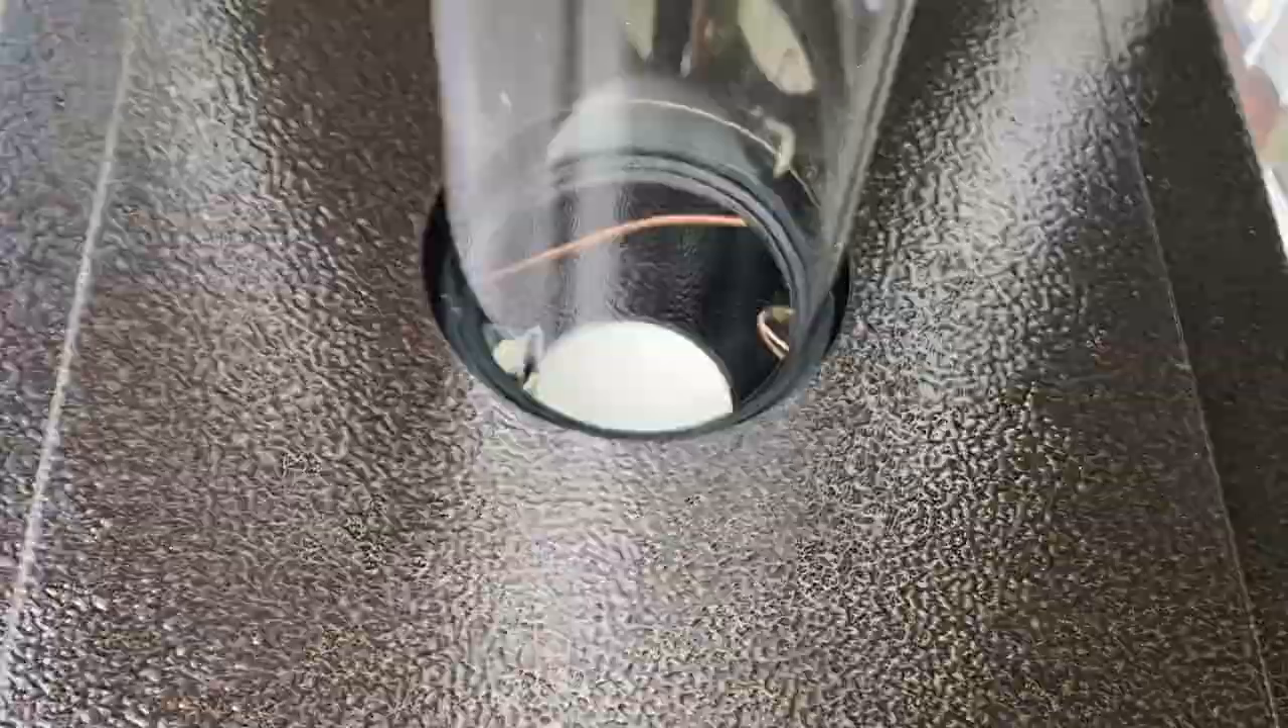Okay now glass is in place.